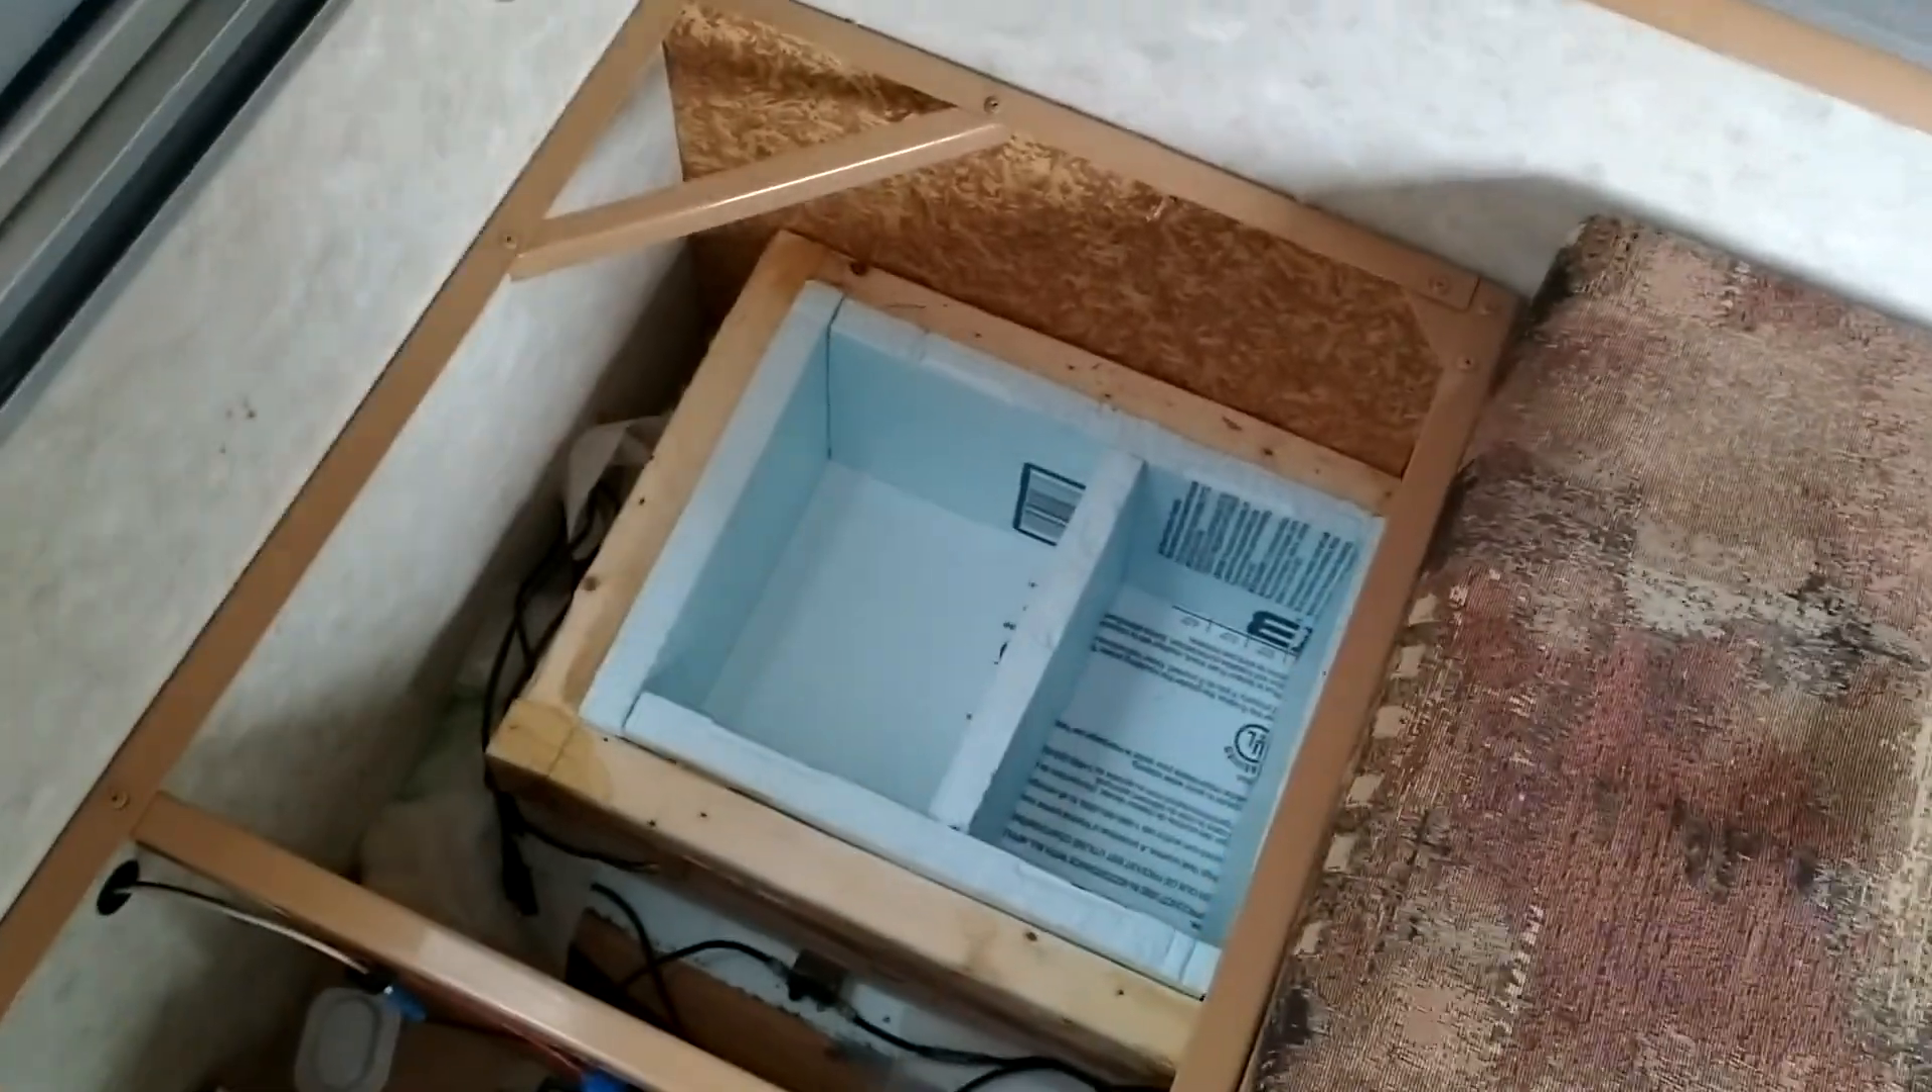So got all the uh got the two batteries out that's what it looks like when they're out.